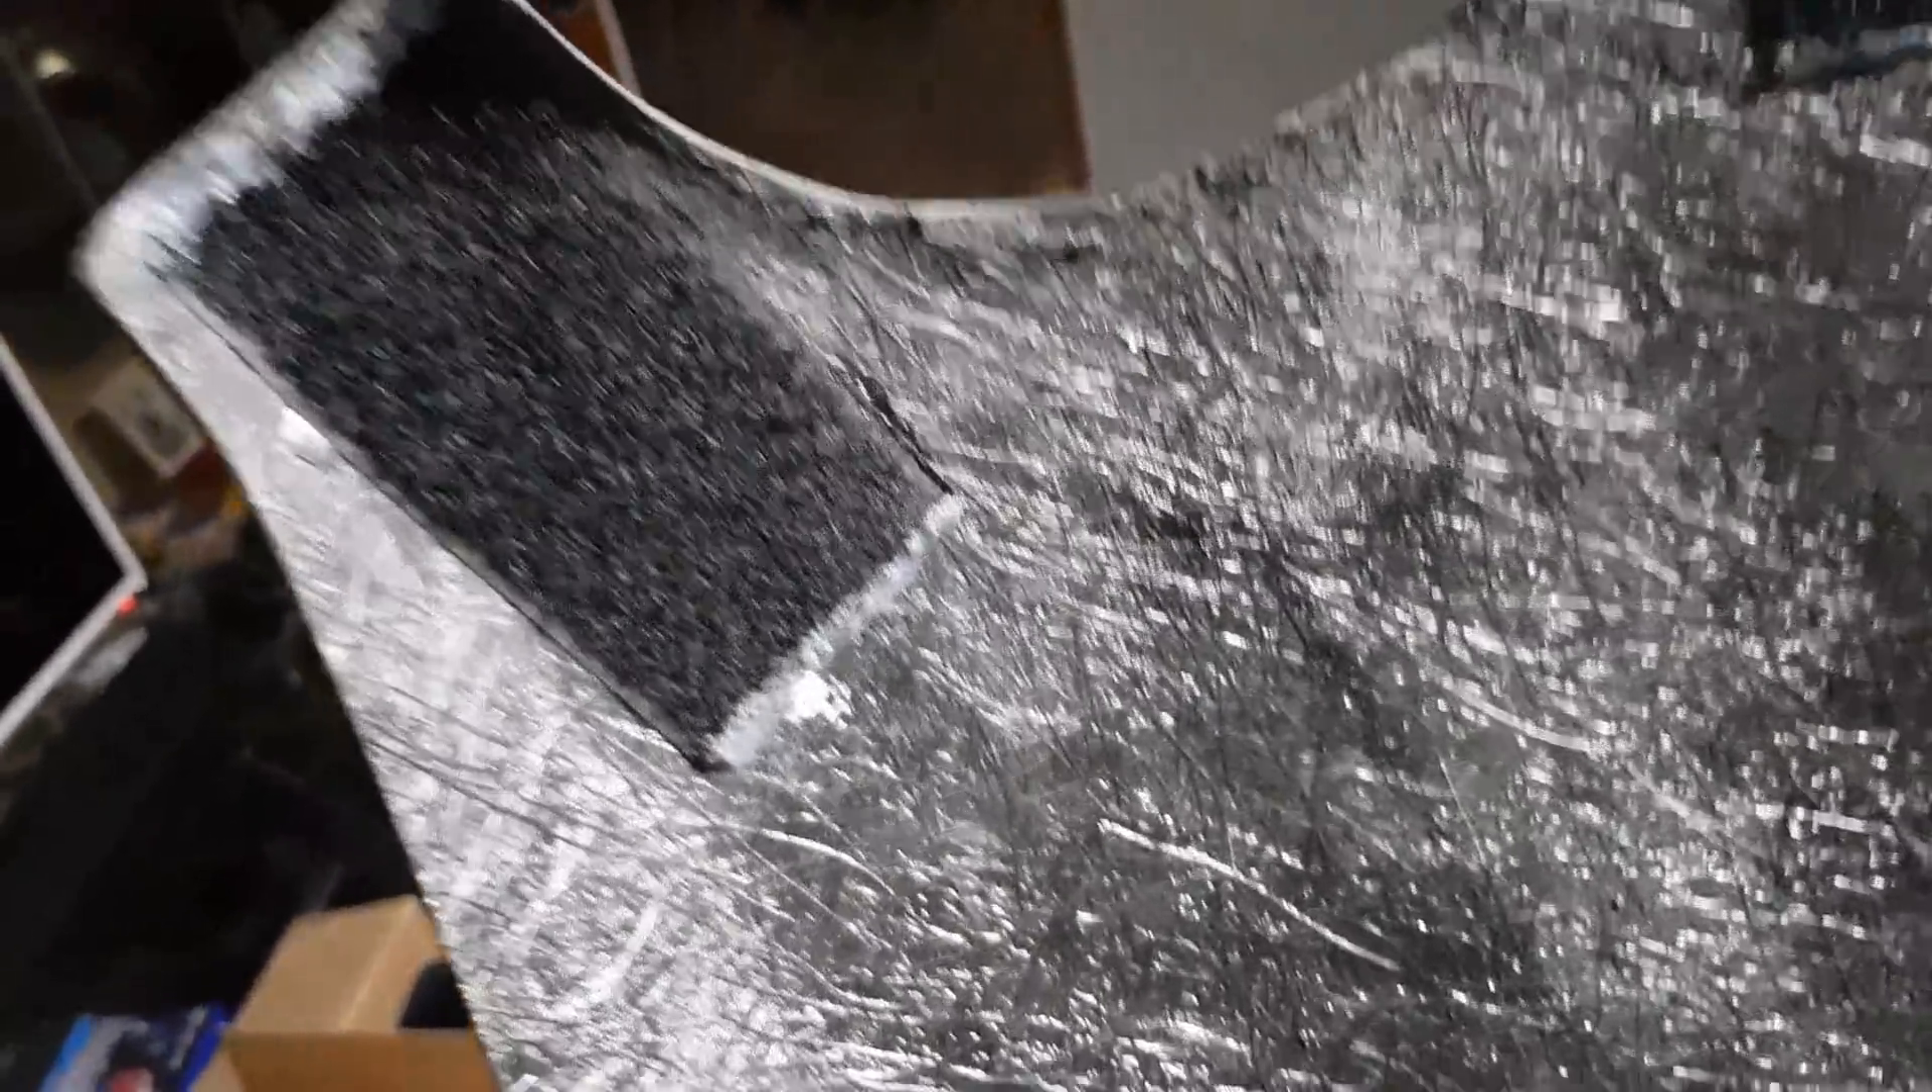The velcro is just stuck in place like so.